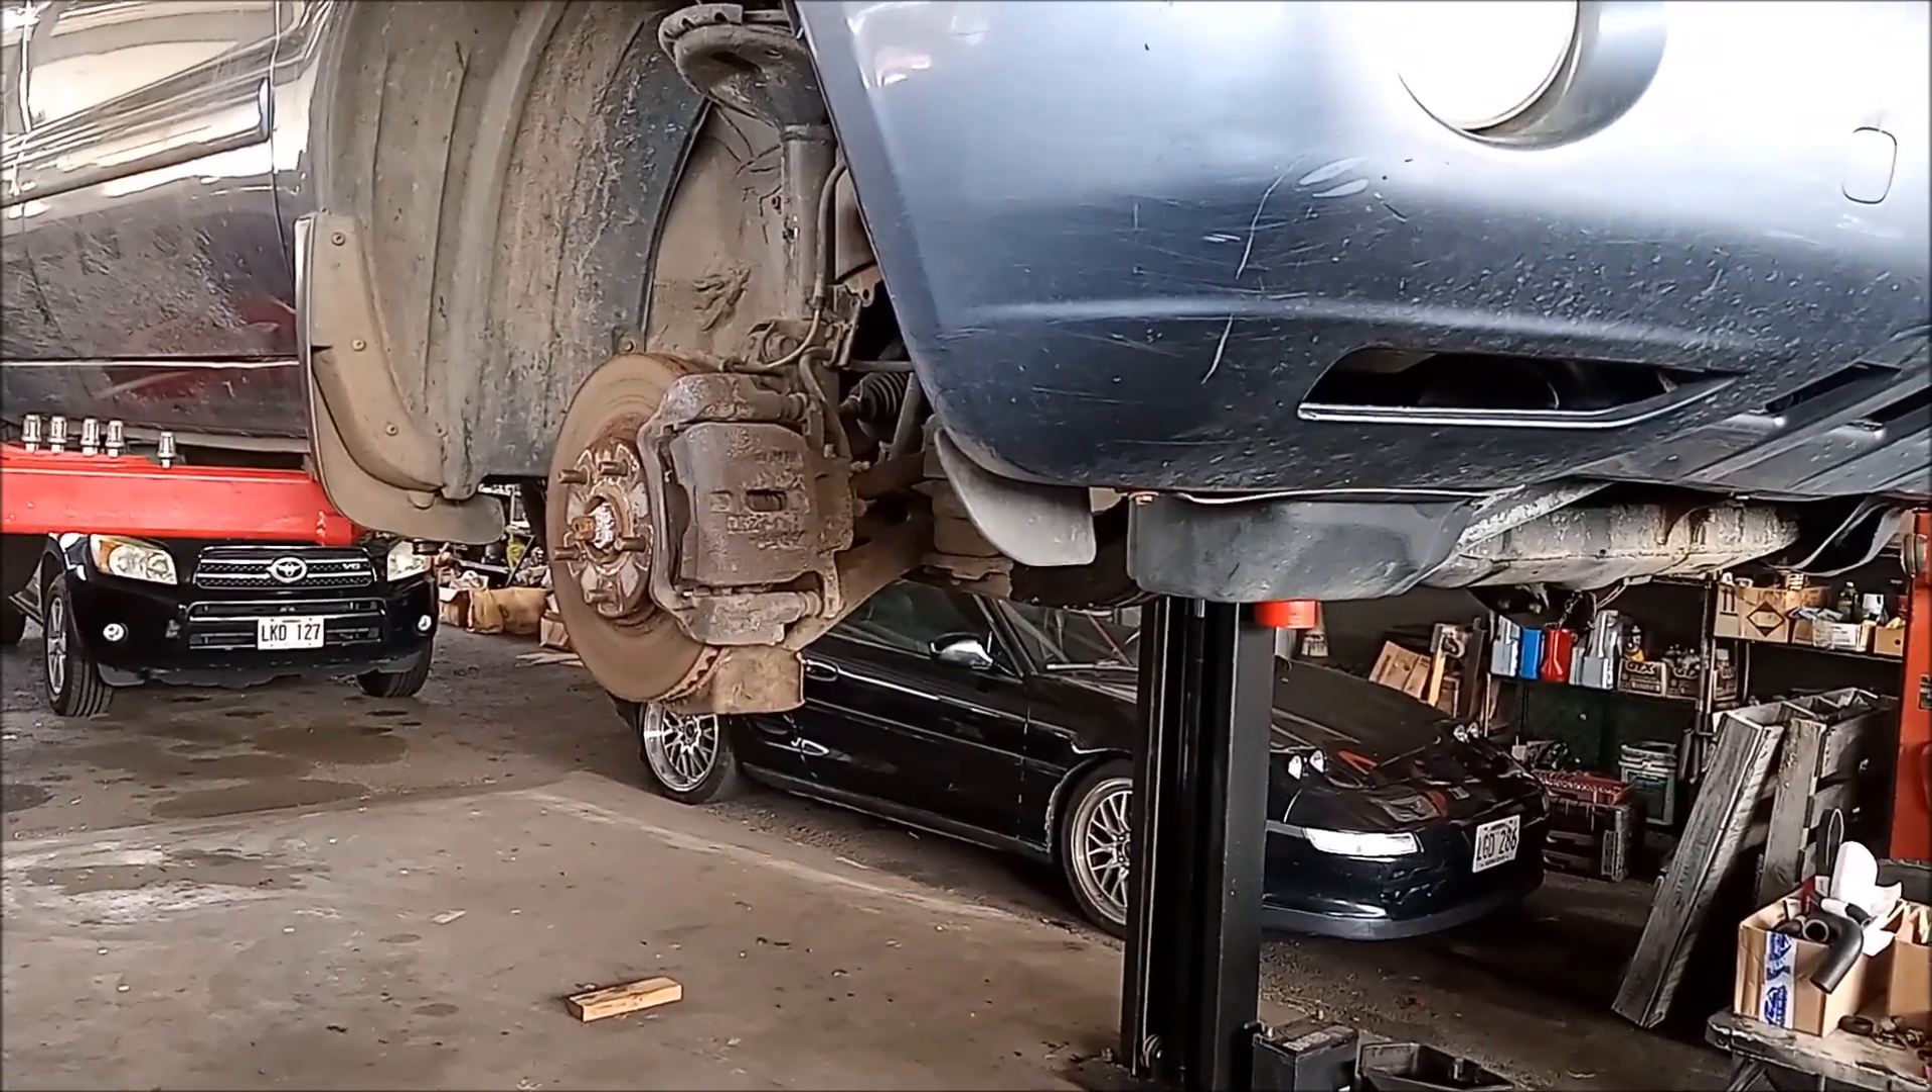Way to go. The wheels are off.